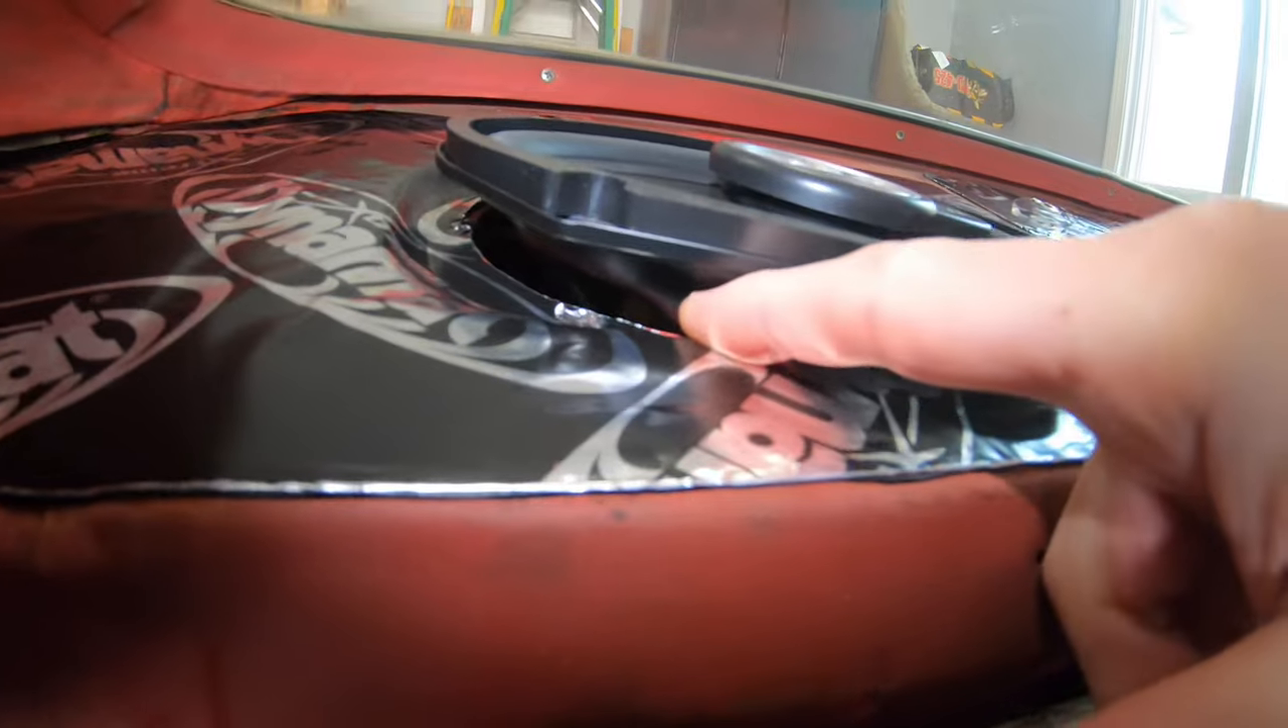You can see the body of the speaker doesn't even clear the holes it's sitting a good probably half inch up.